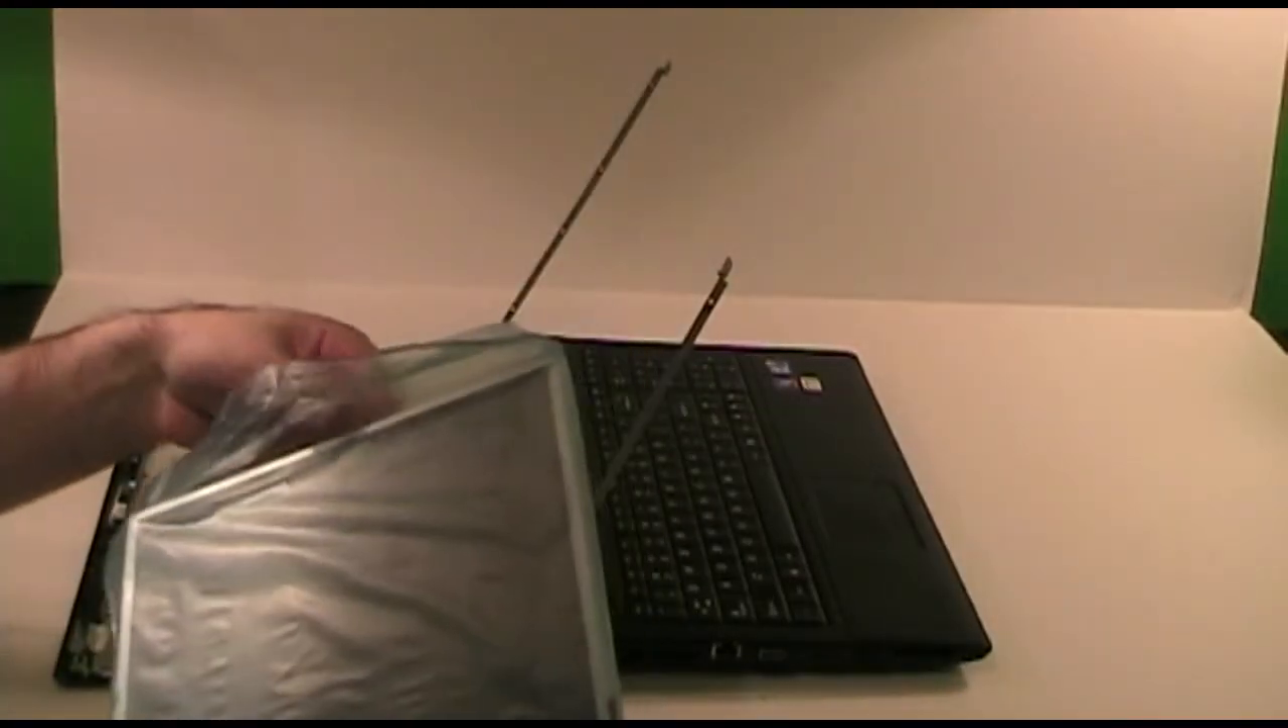And there is the broken screen removed.